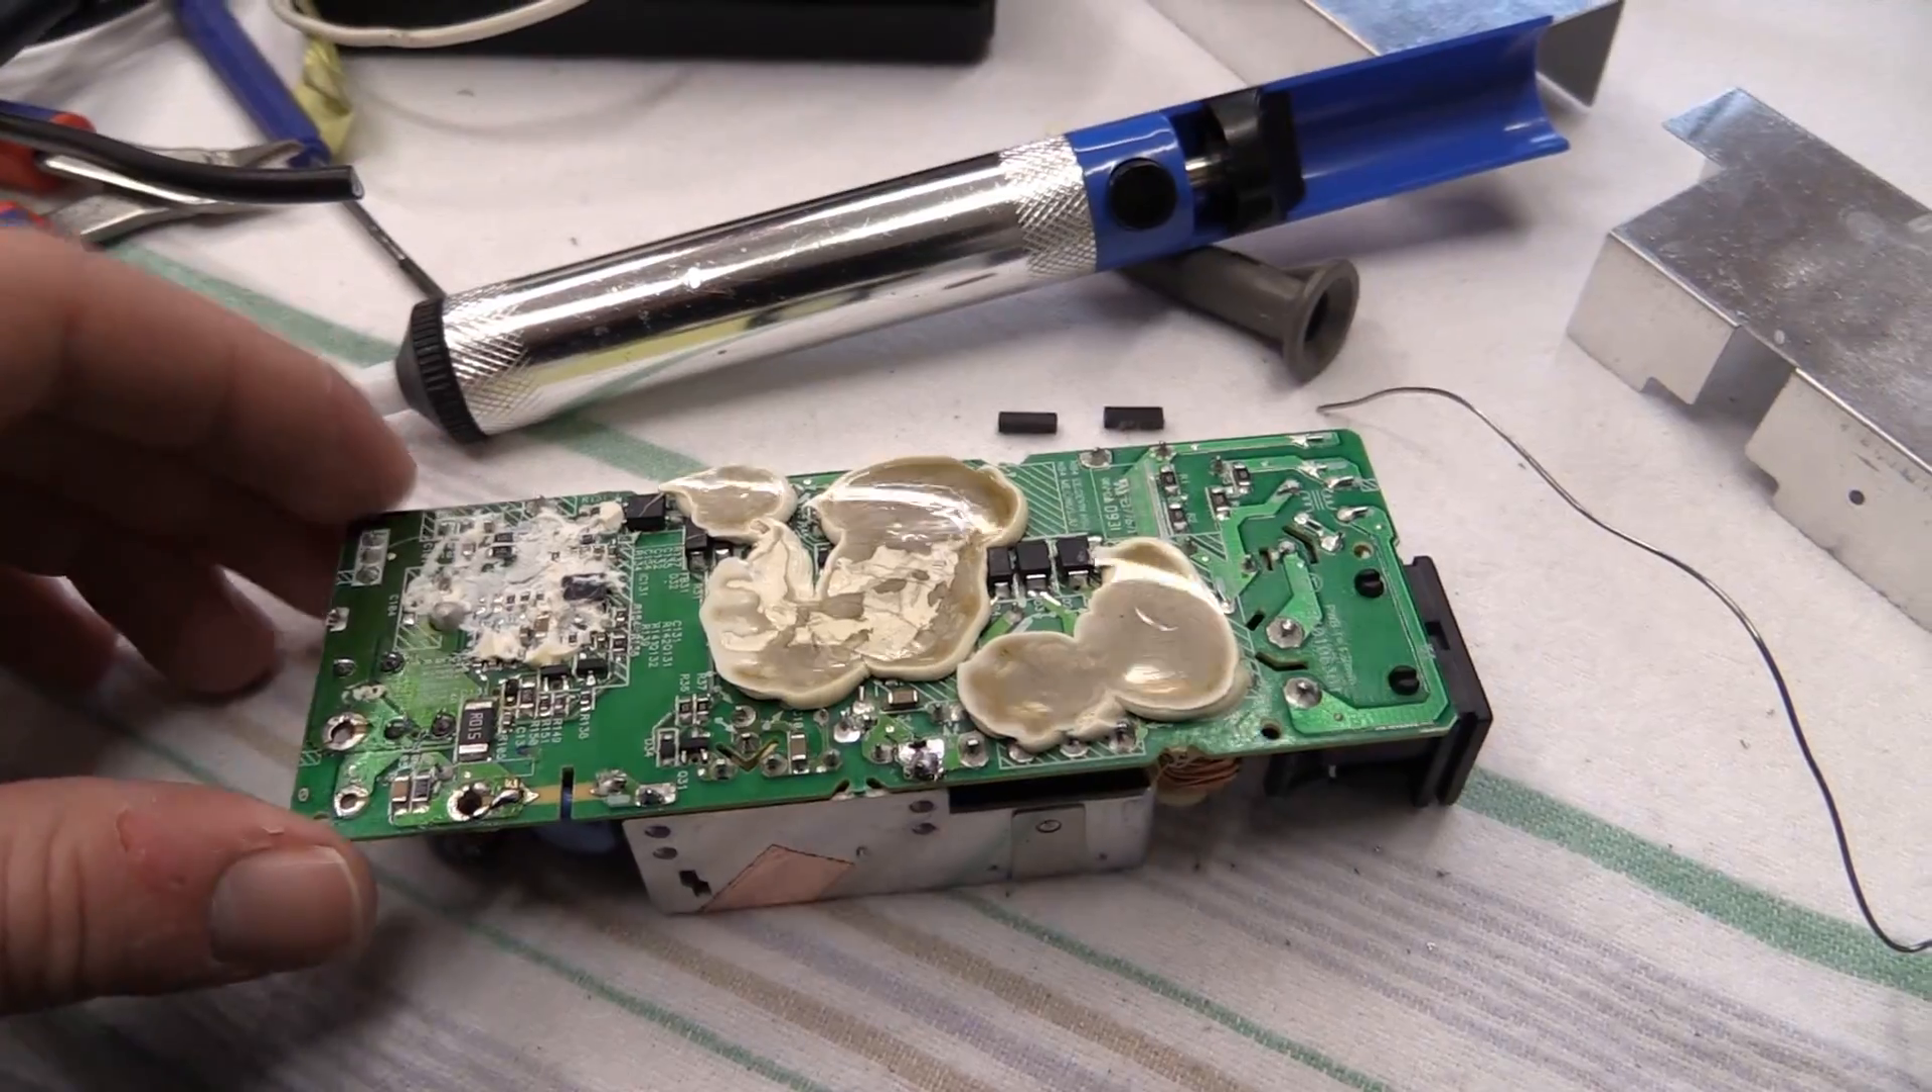Here we have the power supply all taken apart and you can see we got quite a bit of shielding and quite a bit of insulation going on.